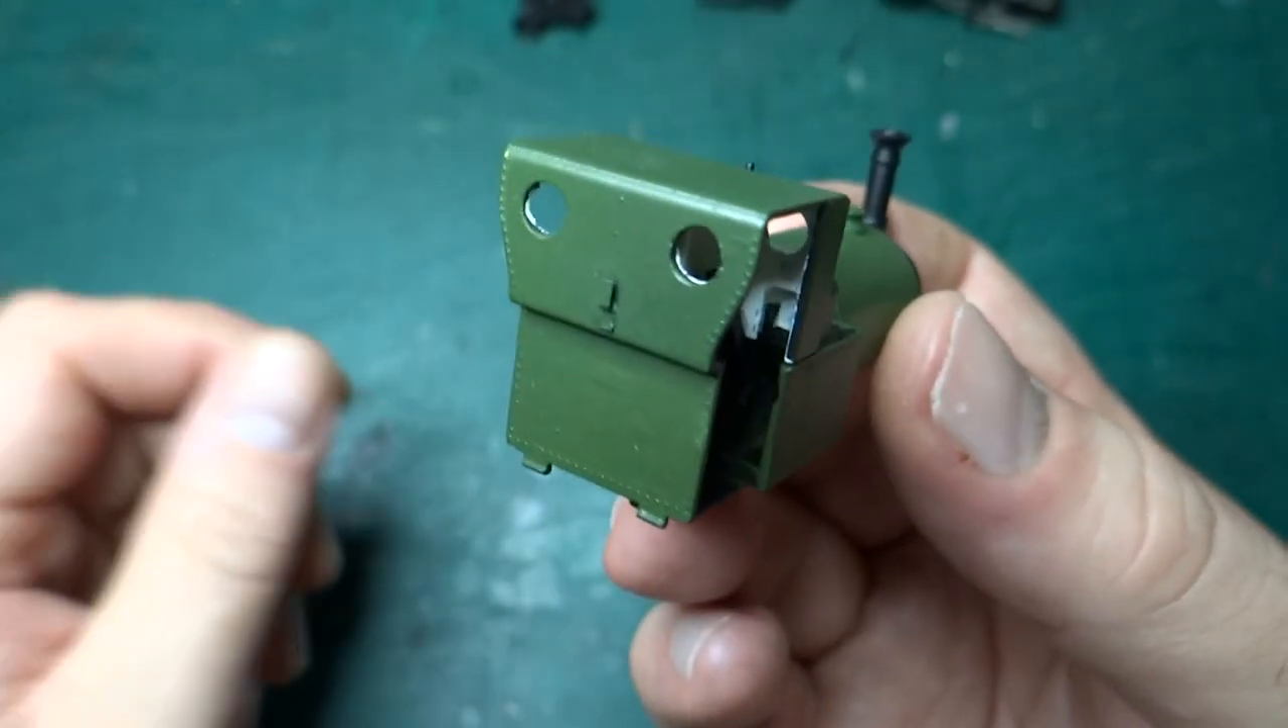So the windows look a bit rough at the moment, but they've not got their, um, turned brass surrounds, um, in yet and that kind of thing.